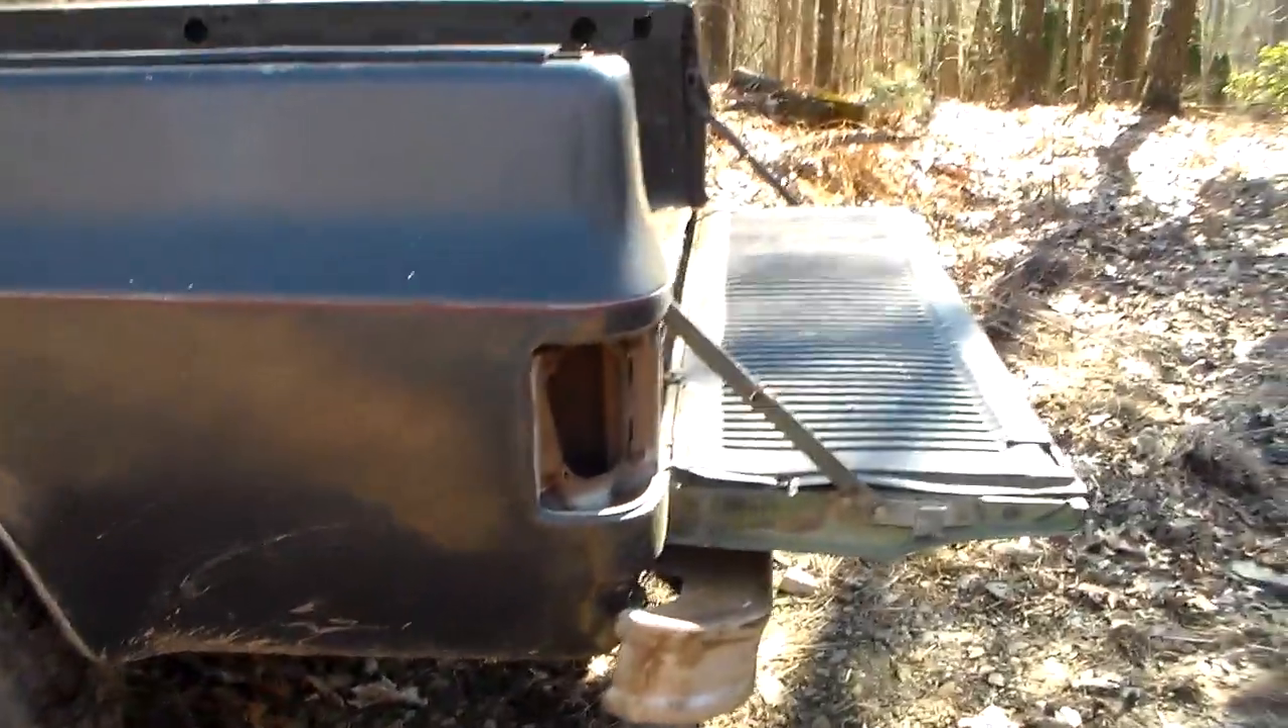I still have to get the lights done run the wiring for the lights.